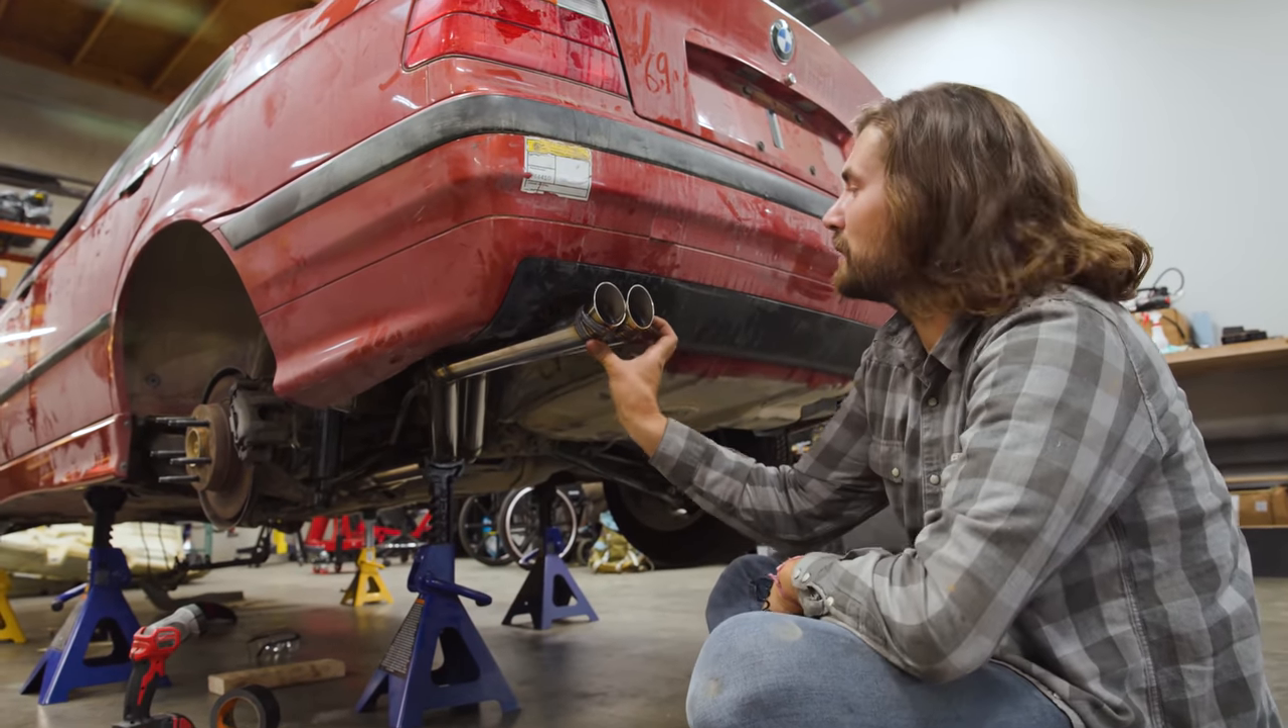Well golly, that's an exhaust coming right out the back of the car. Now we just need to figure out how to hang it up.